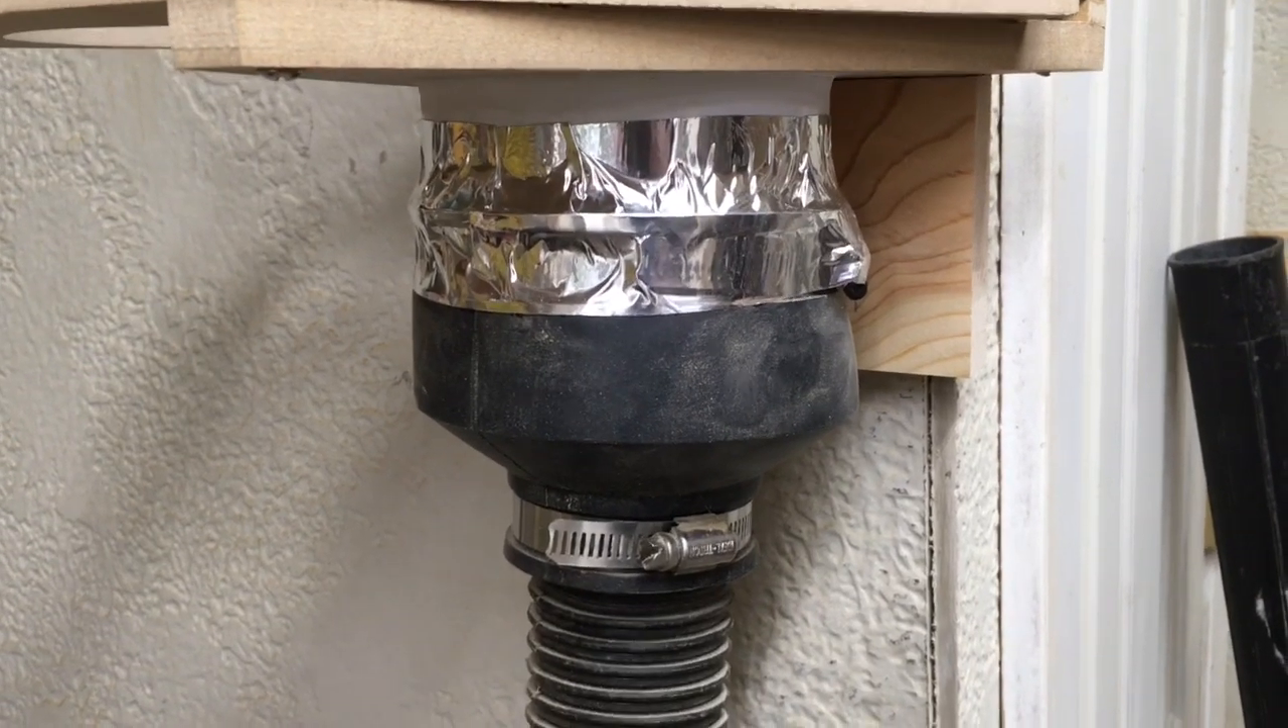Okay this is the way I currently have it where the adapter is just fixed to the blast gate and it's taped on.